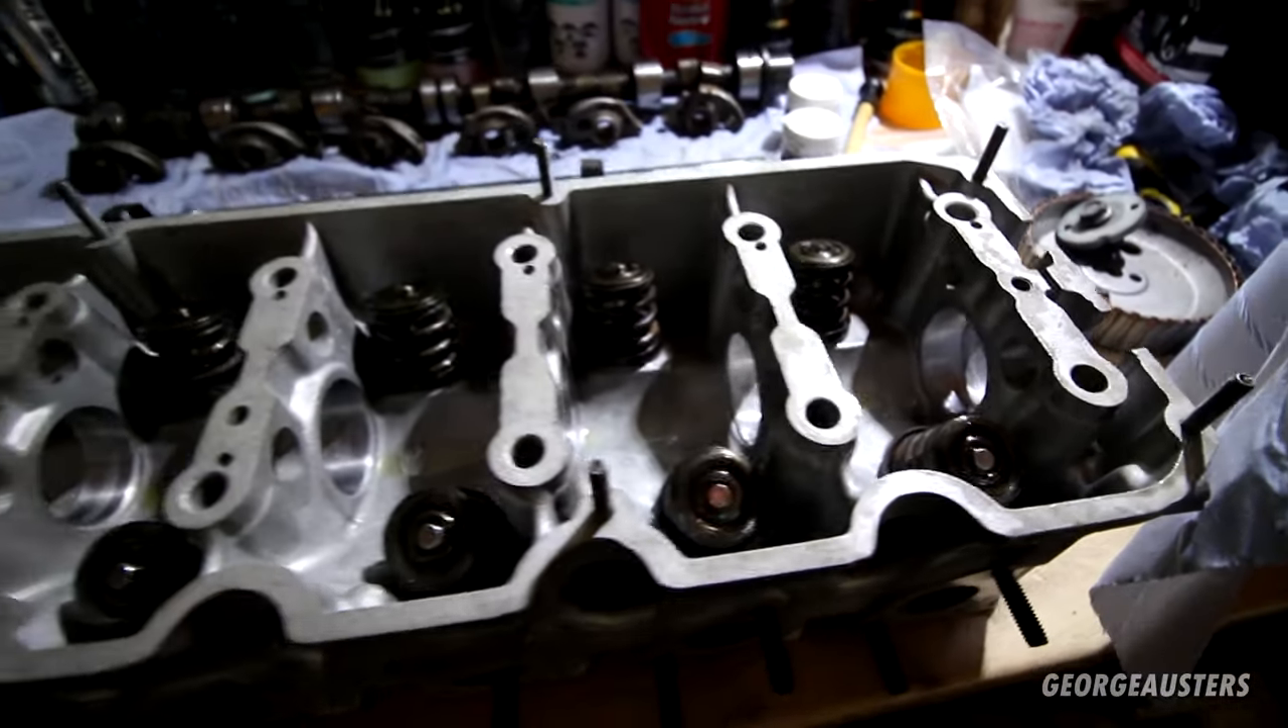Now then that is all of the valve springs now in position and to be honest wasn't that painful once you get in a routine.